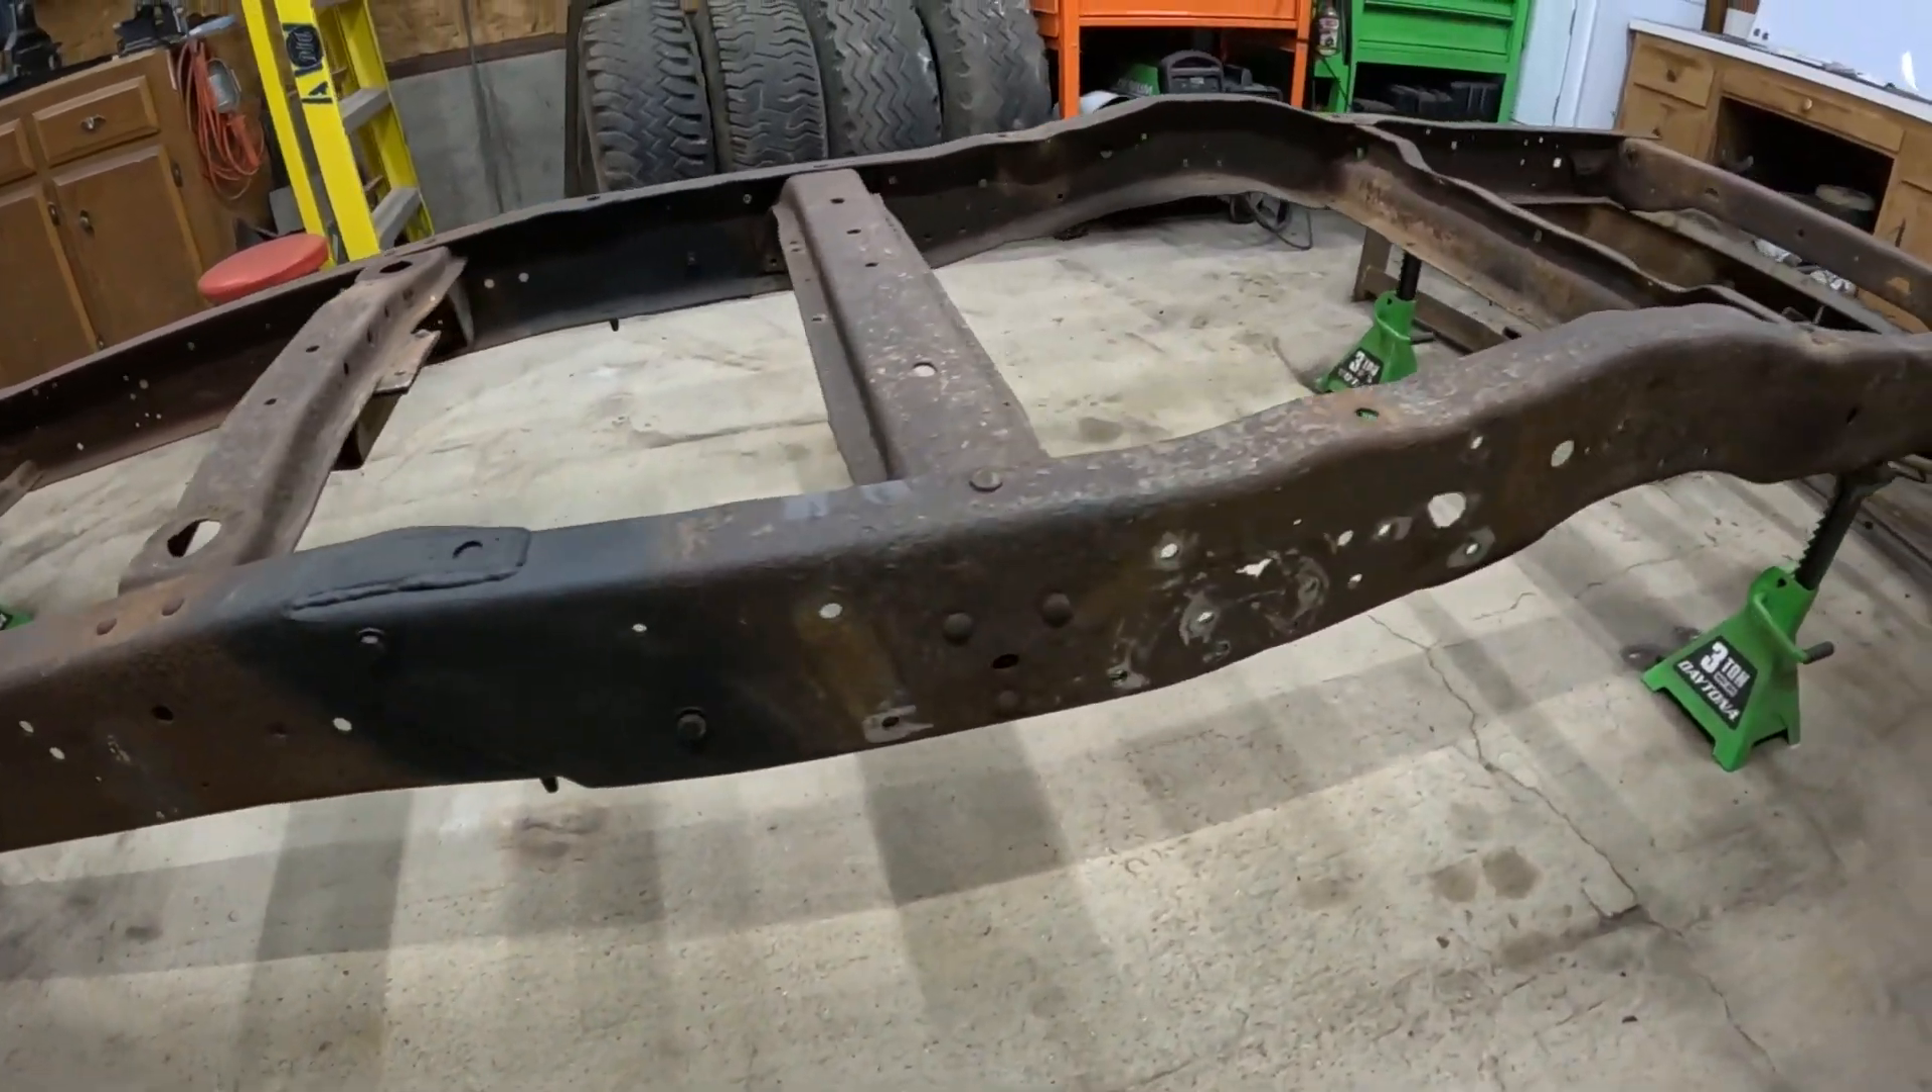So we've removed all of the major components that we need to remove from the frame before the QA1 install.